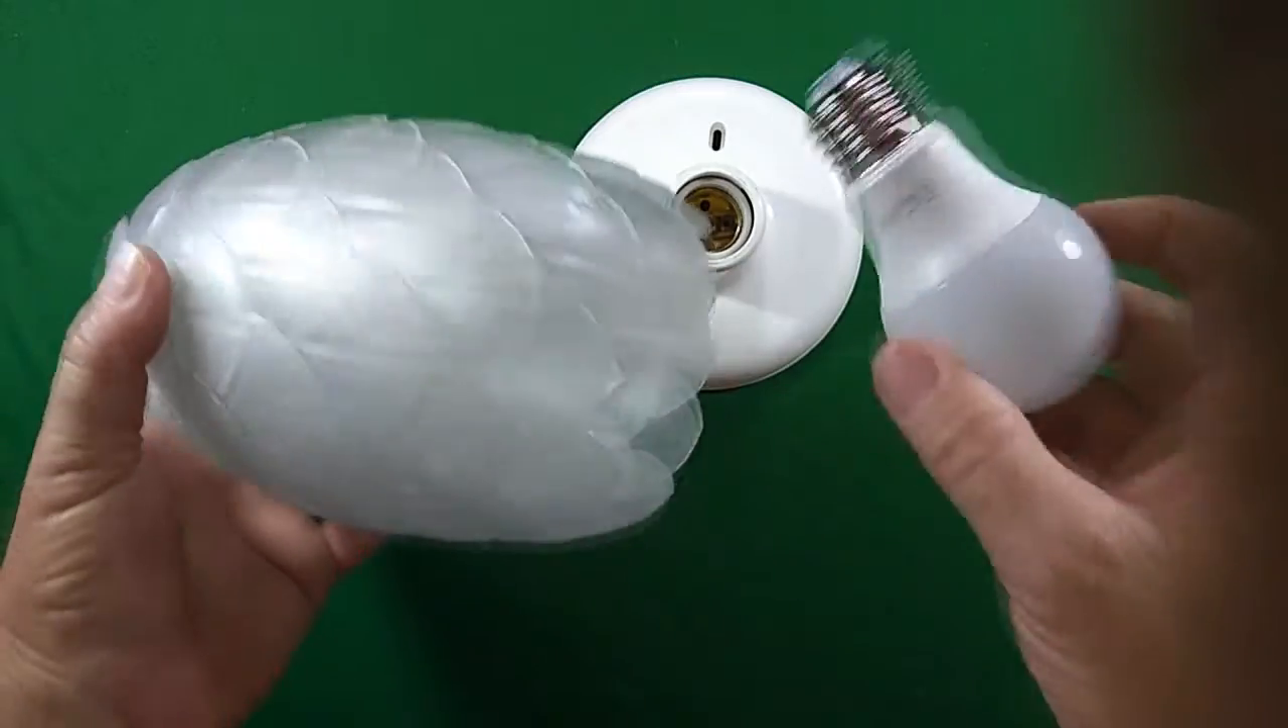Essa é a nossa luminária praticamente pronta. Agora basta colocar a lâmpada aí.